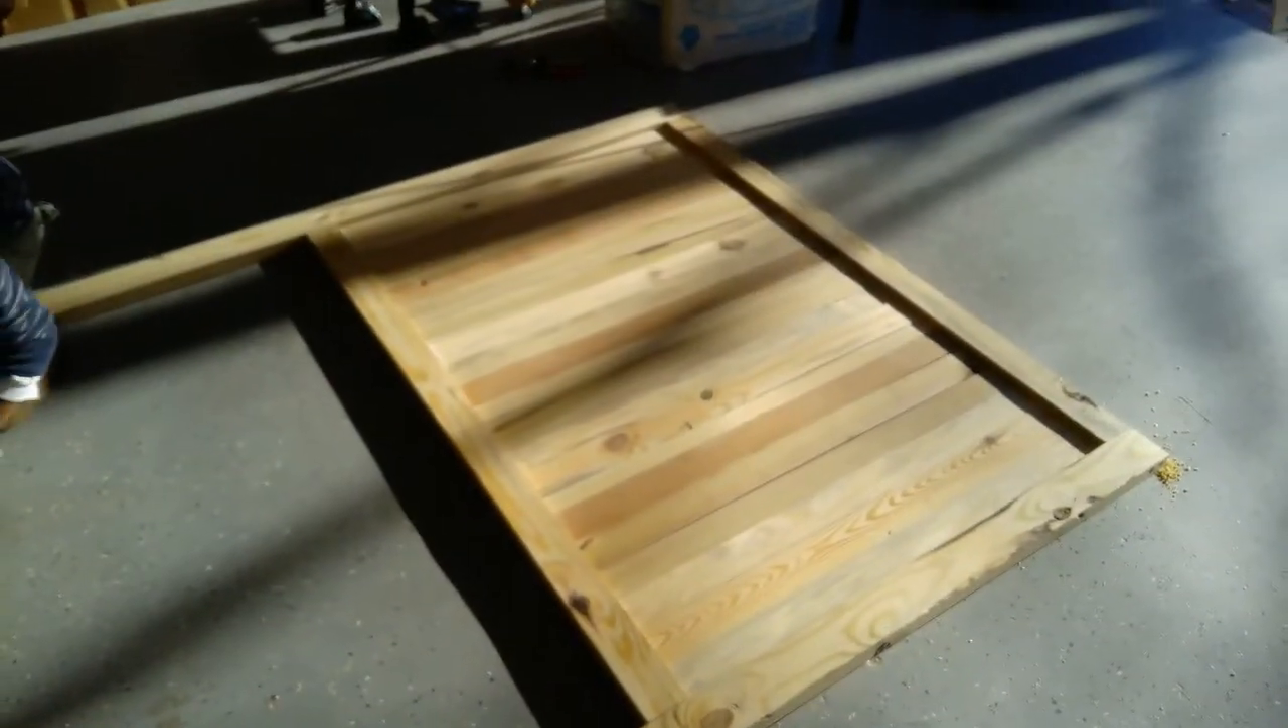Ya tenemos la mitad de la puerta ya están las tablas colocadas sobre los listones.